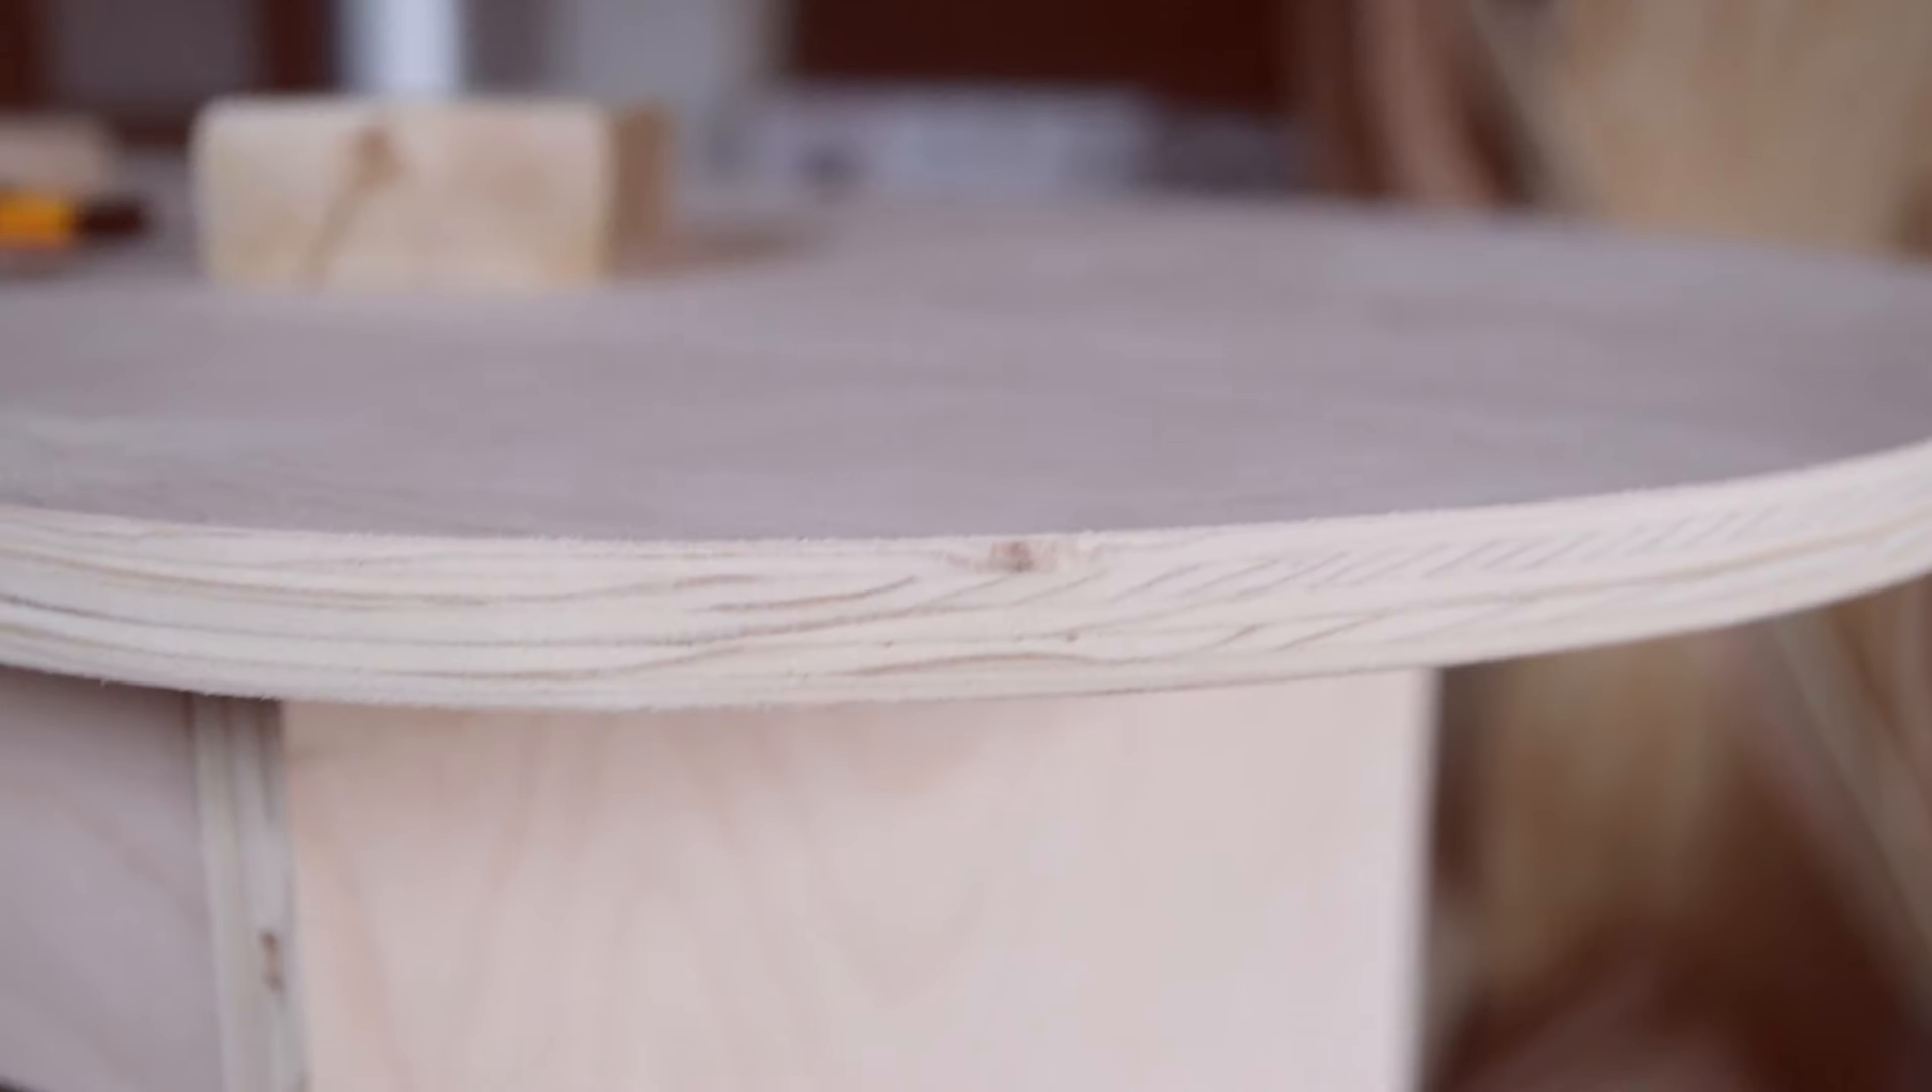The only thing left to do is cover the plywood edges.